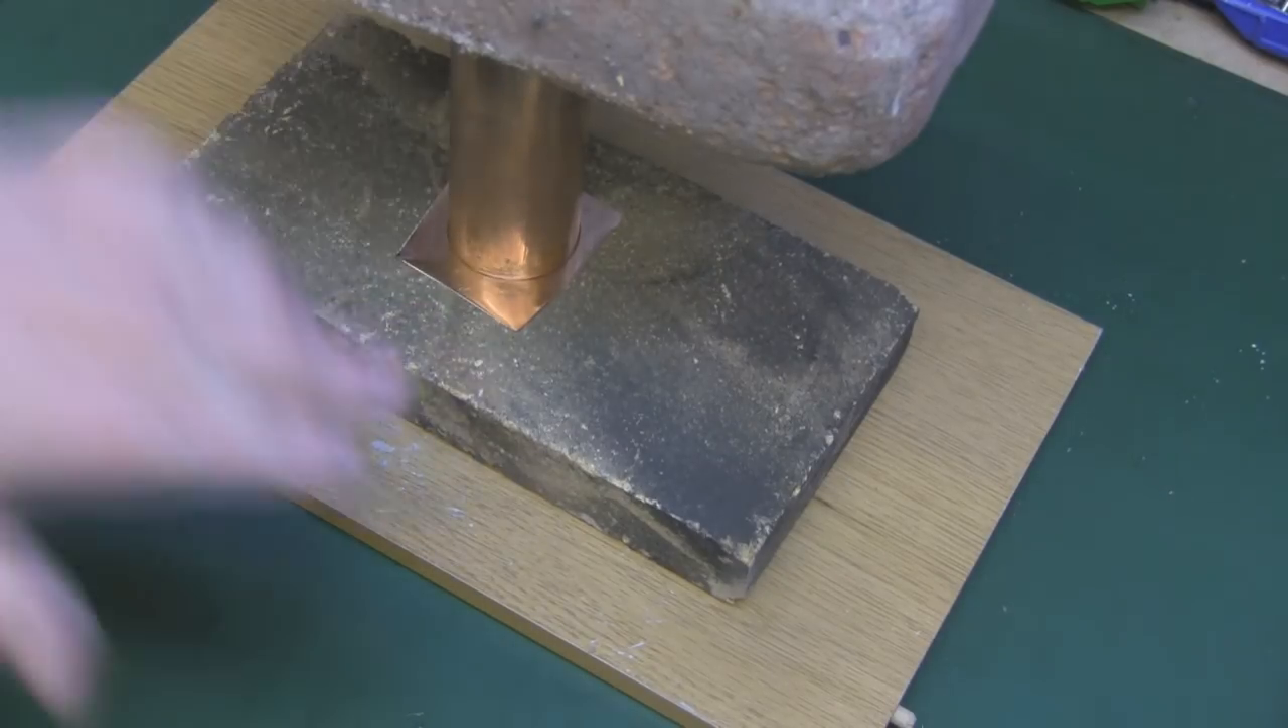So I've got a heat brick on here just to keep the heat away from the bottom of the bench and I've got the tube sat on the copper plate here as you can see.